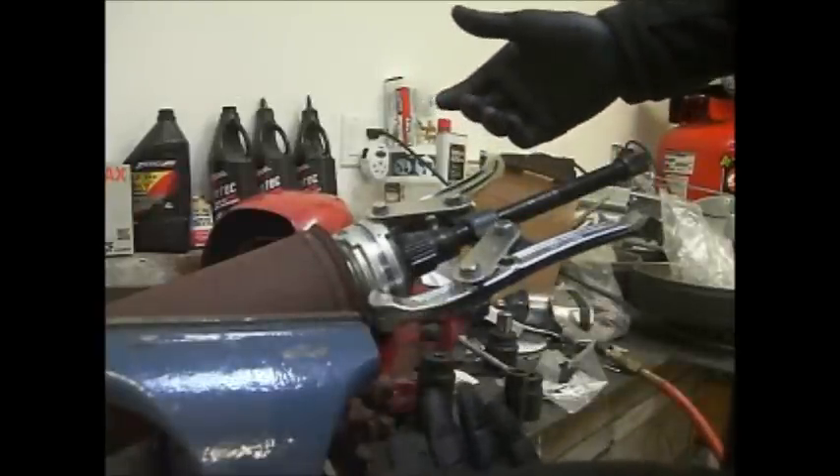Okay, we've got the puller on here now.